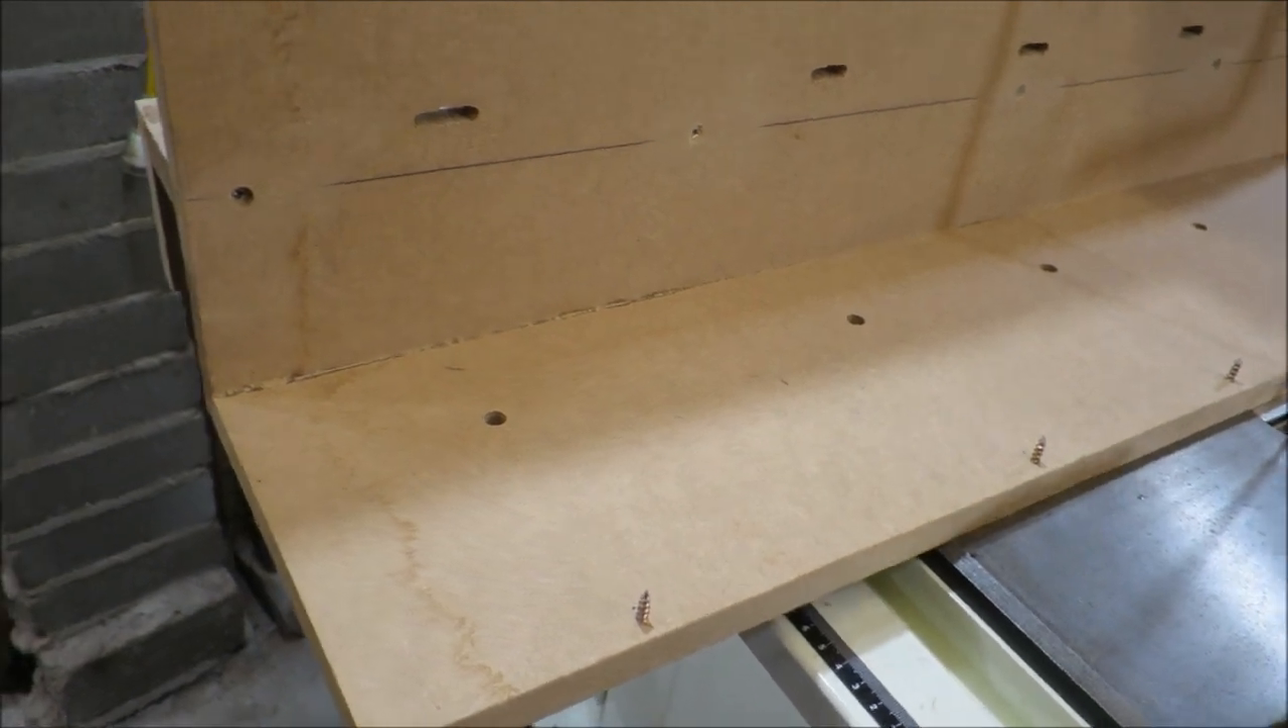So as you saw, I just routed in those grooves, drilled some holes for some threaded rod and drilled in these screws along the front edge to act as the bottom dogs.